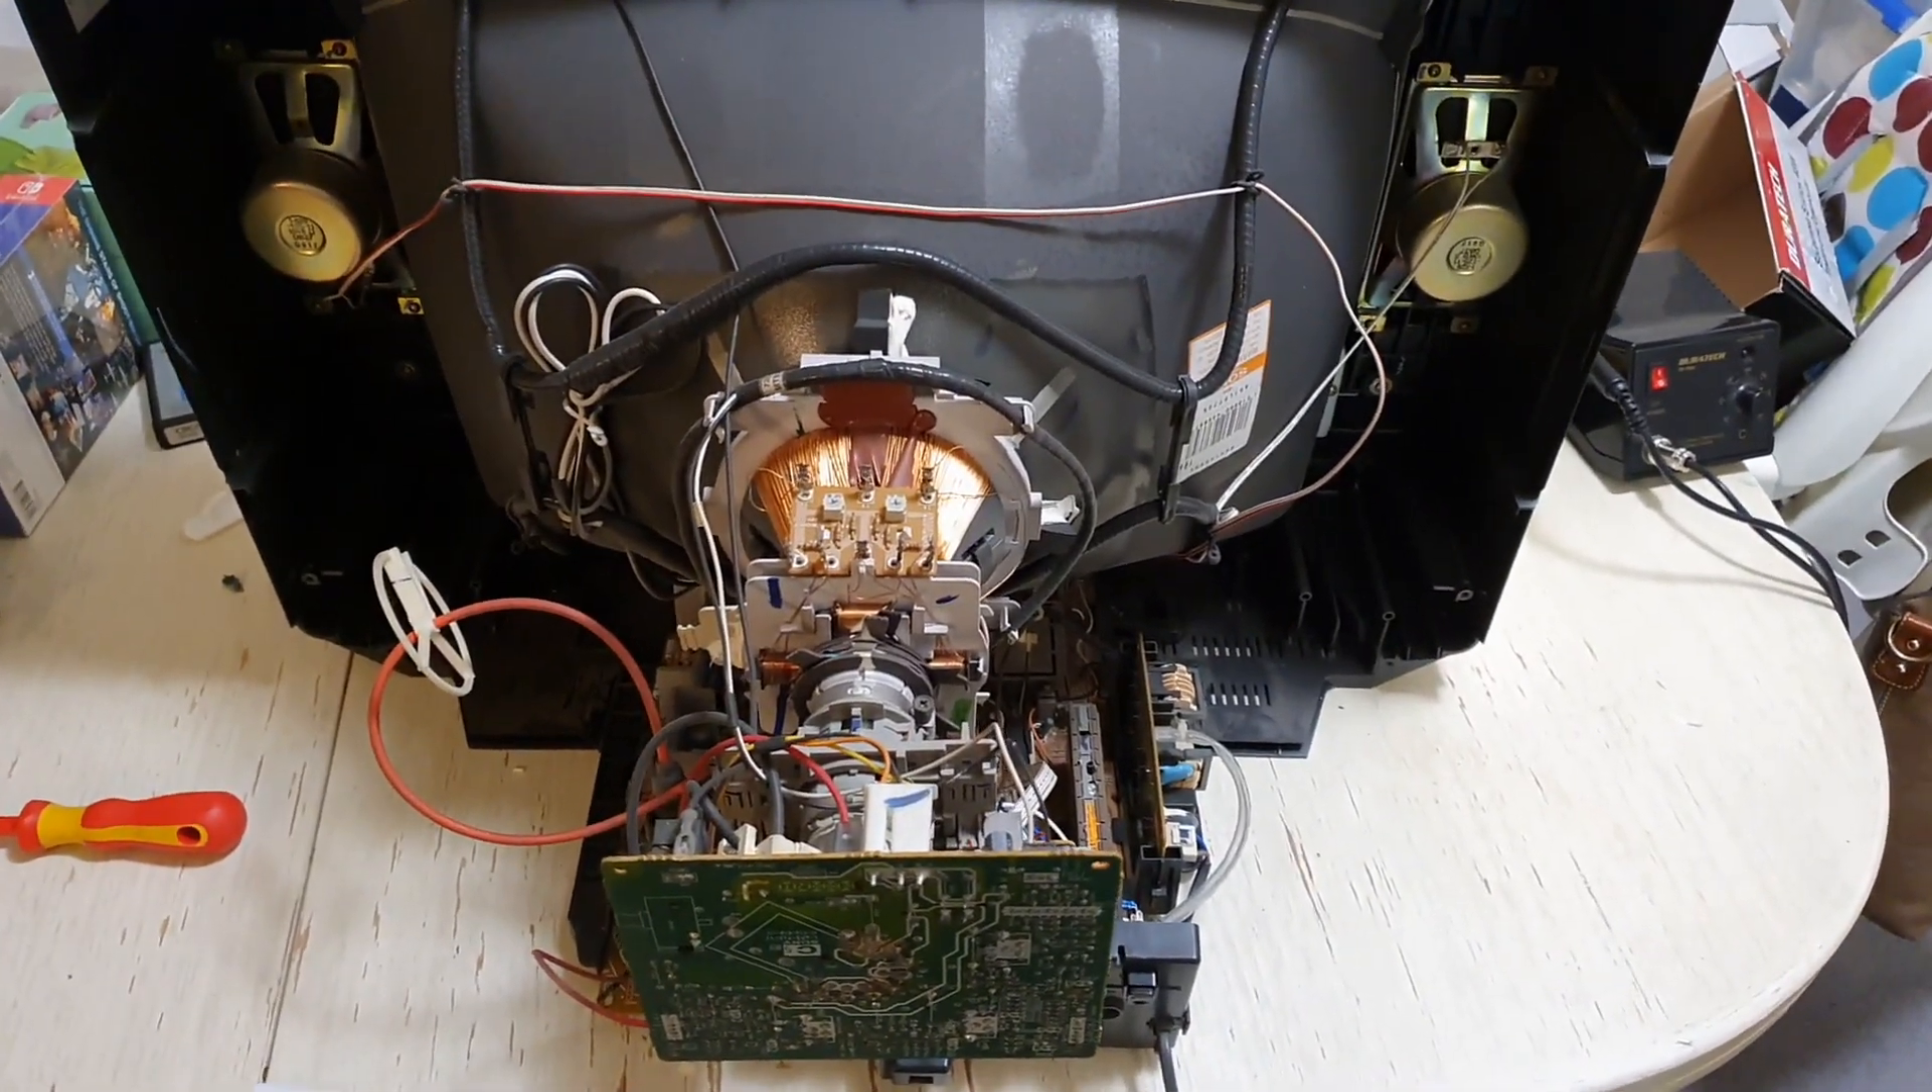So this is the TV with the back off now.